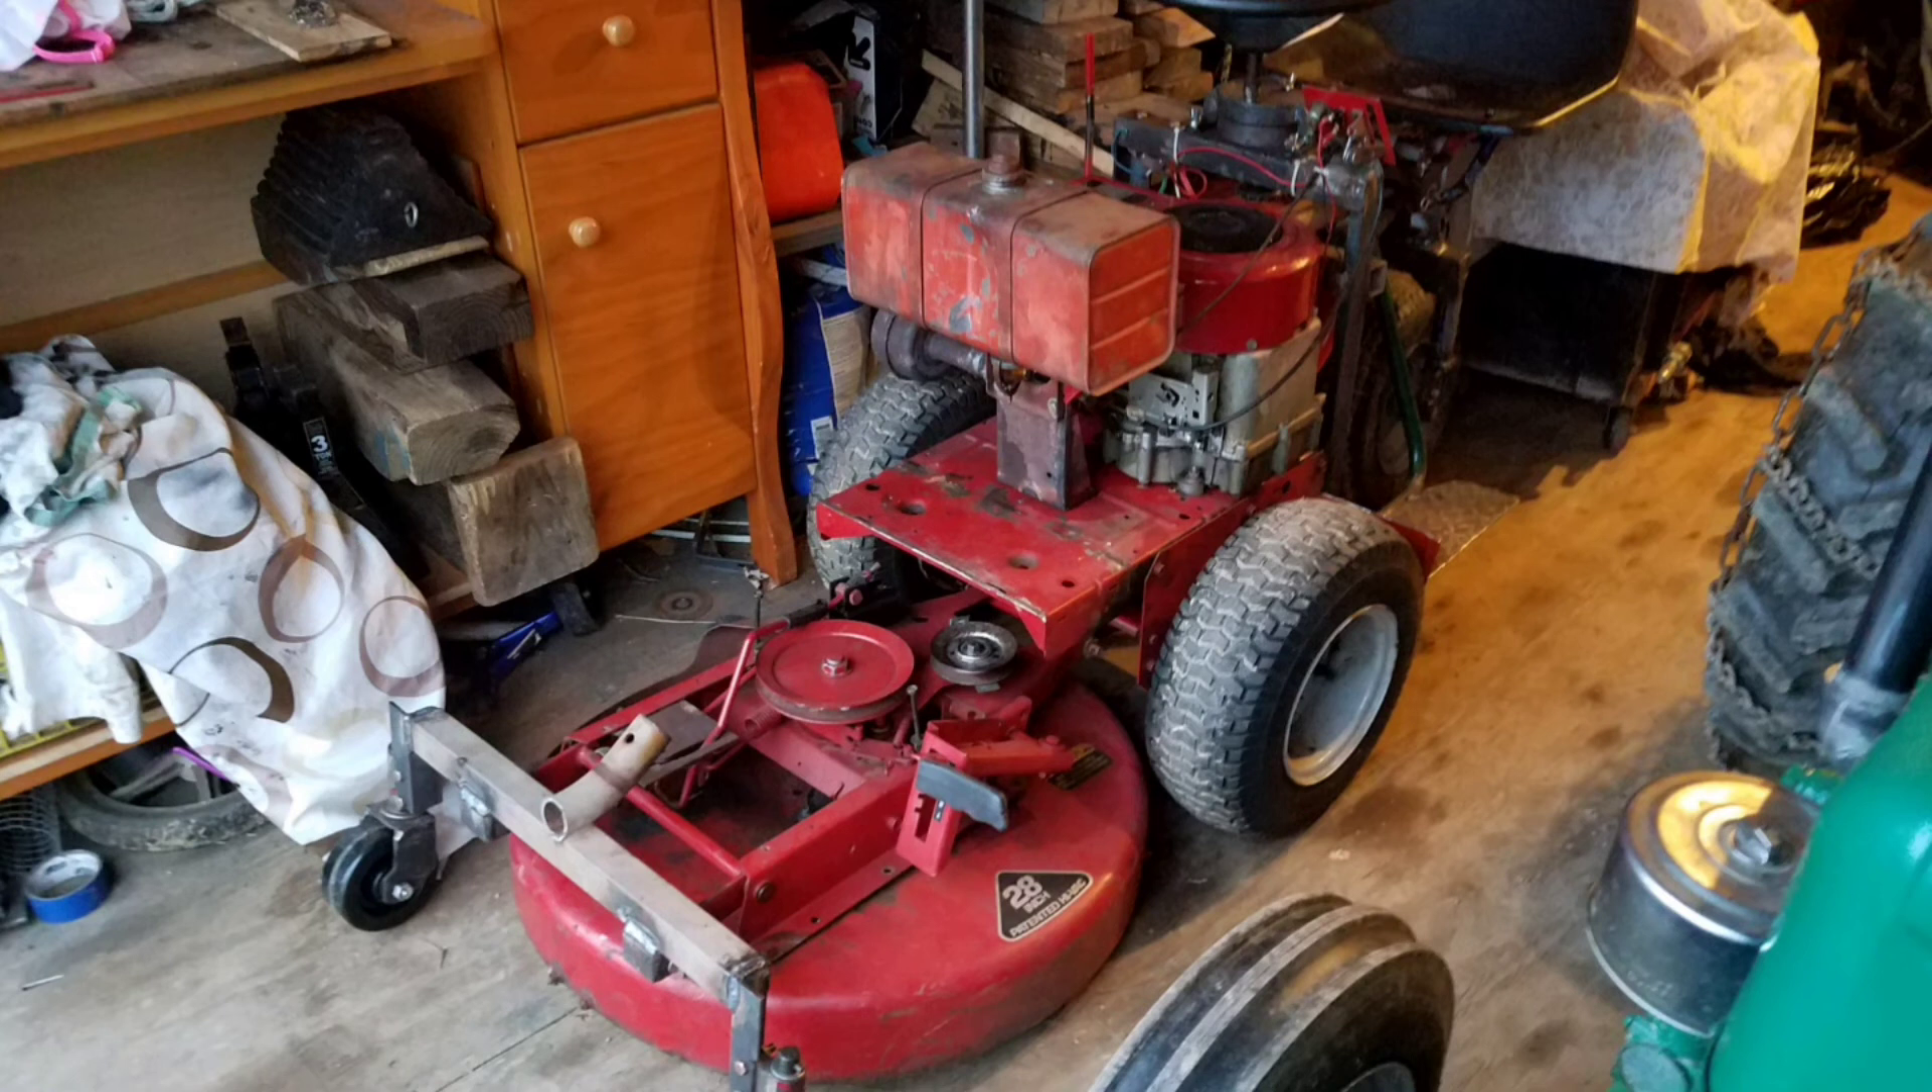Here's the gas tank mounted in place.